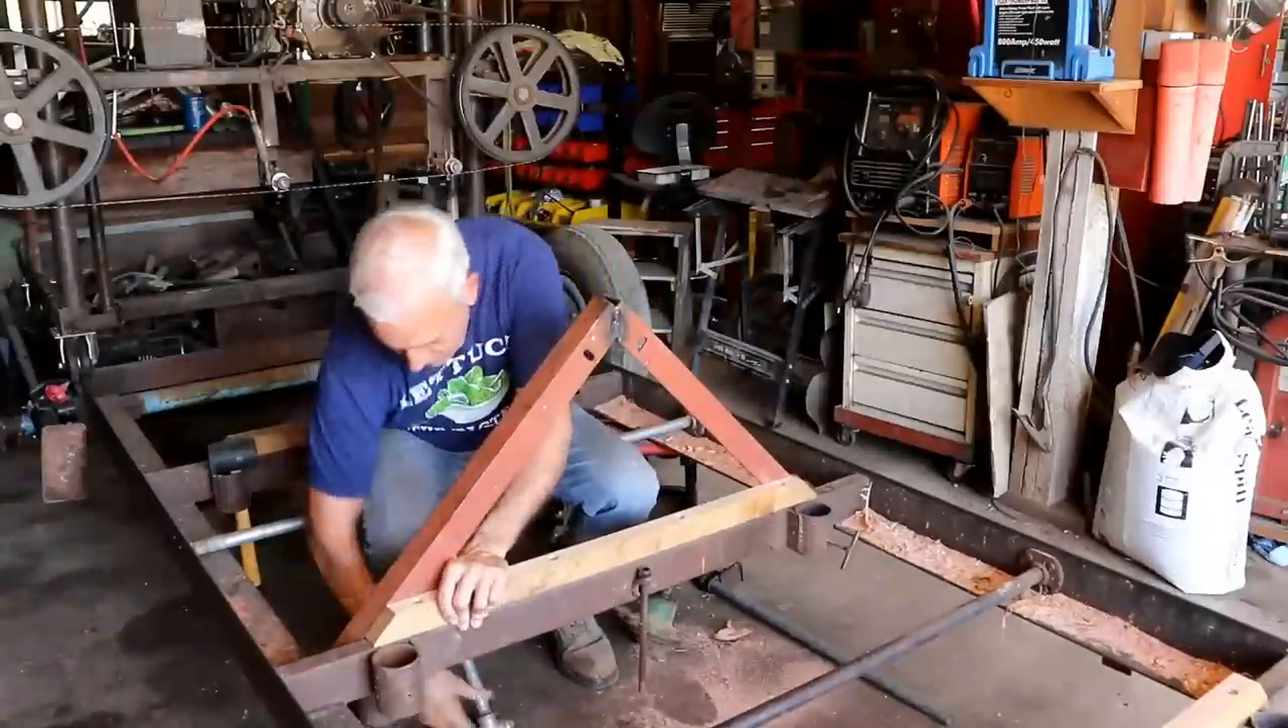I've already cut this angle and welded it together.